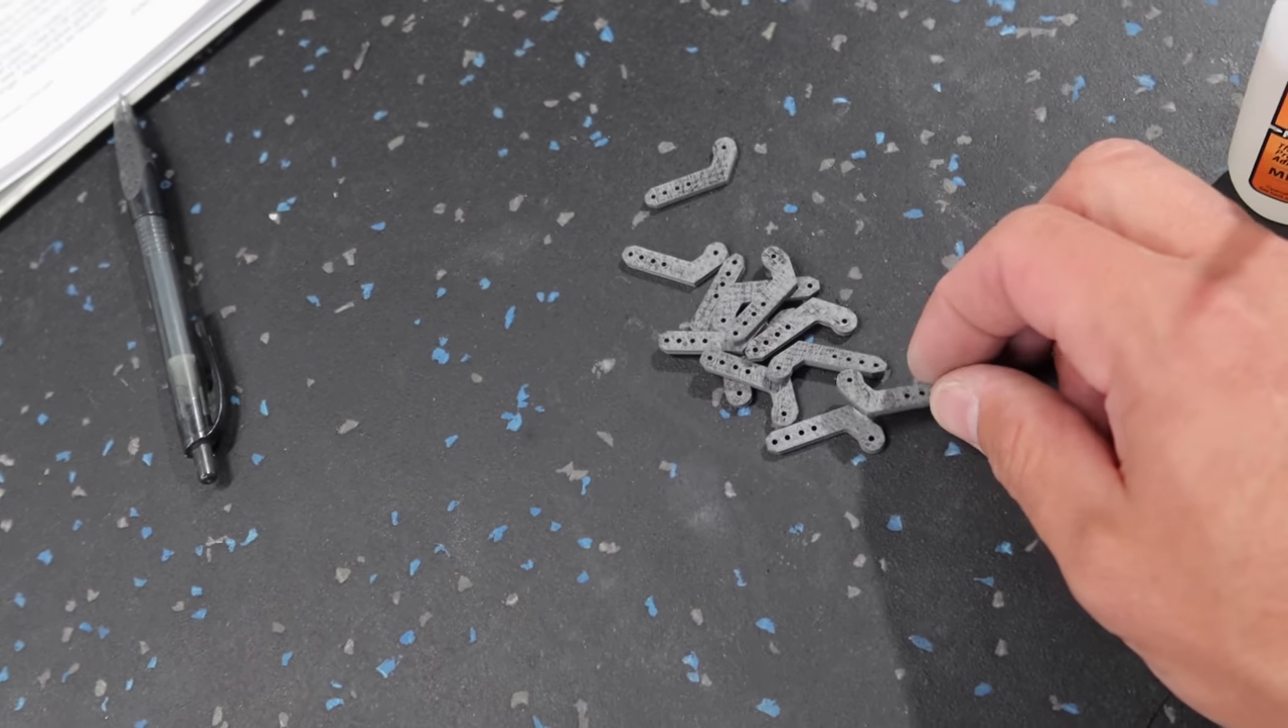So we've pulled all of the uh hinges off of the little board that it comes on.